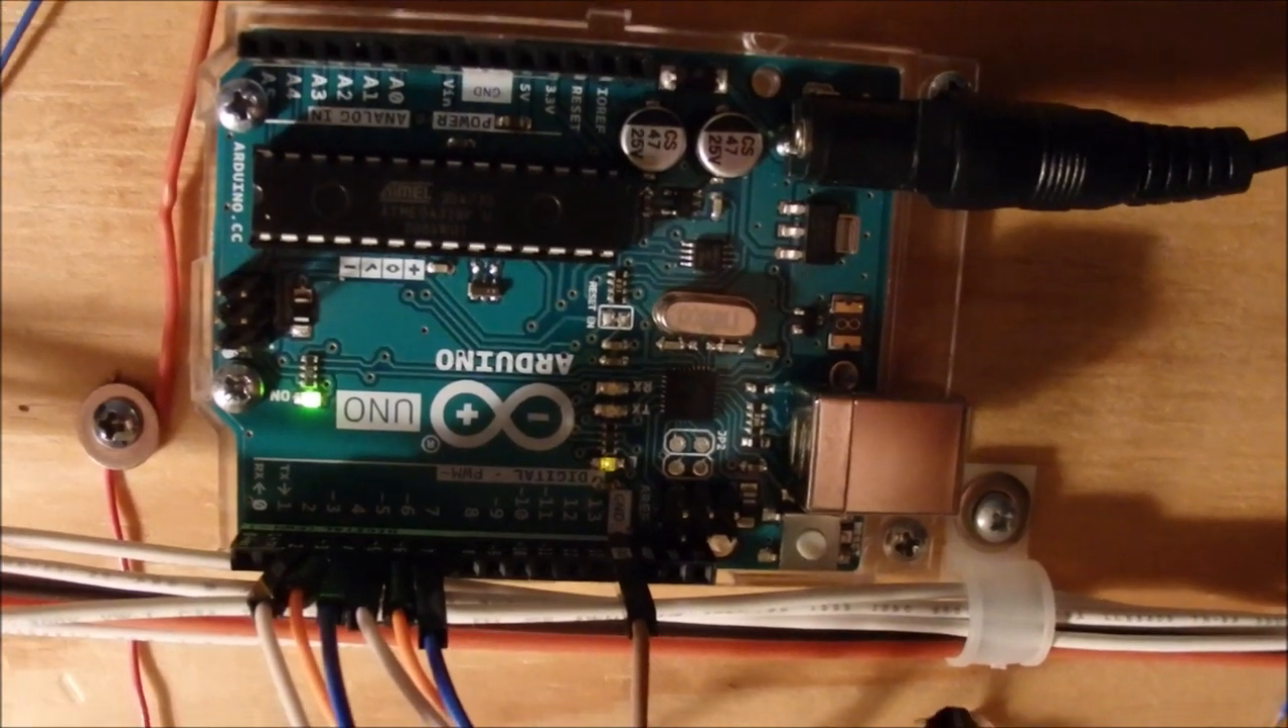Here's the arduino board underneath the uh layout here it's all mounted on under the board.